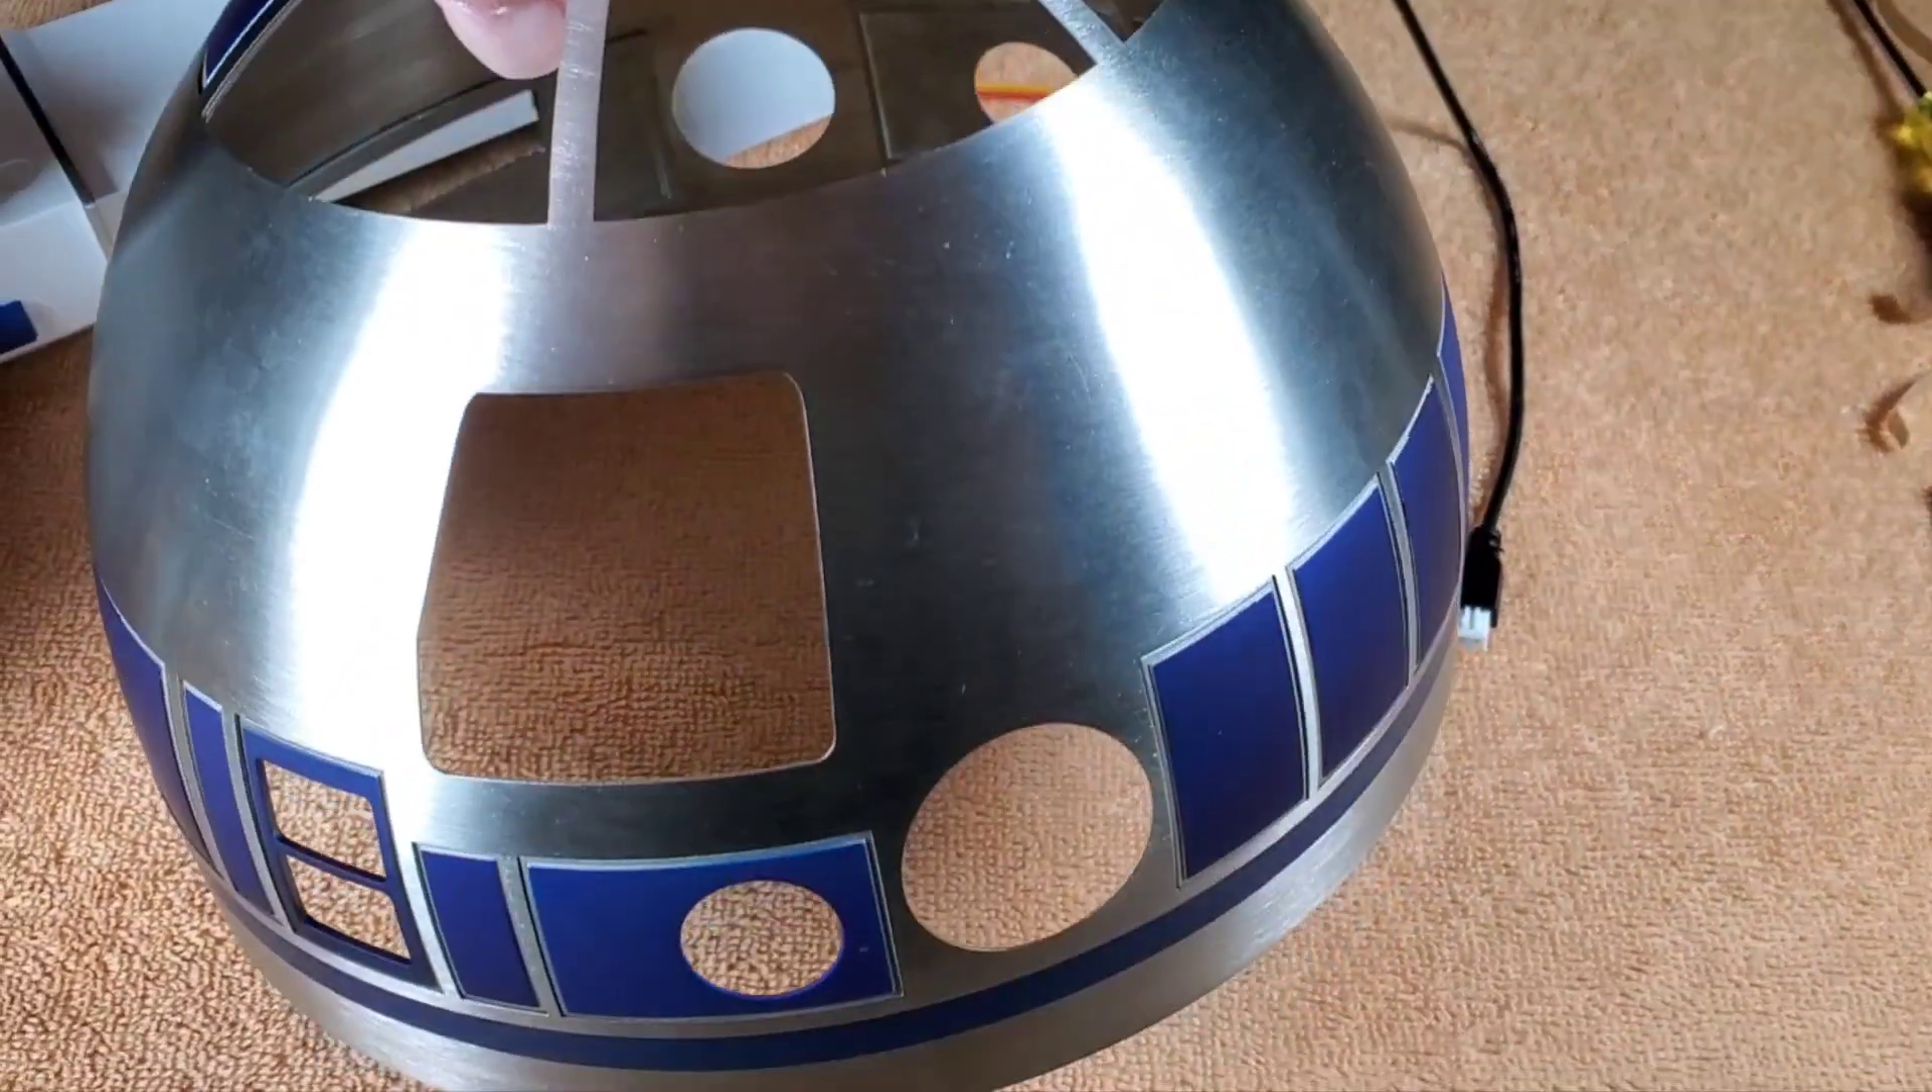We have almost all the panels on this thing now and the only thing we have to fill in are these ones which i'm guessing will be on the next set of parts.